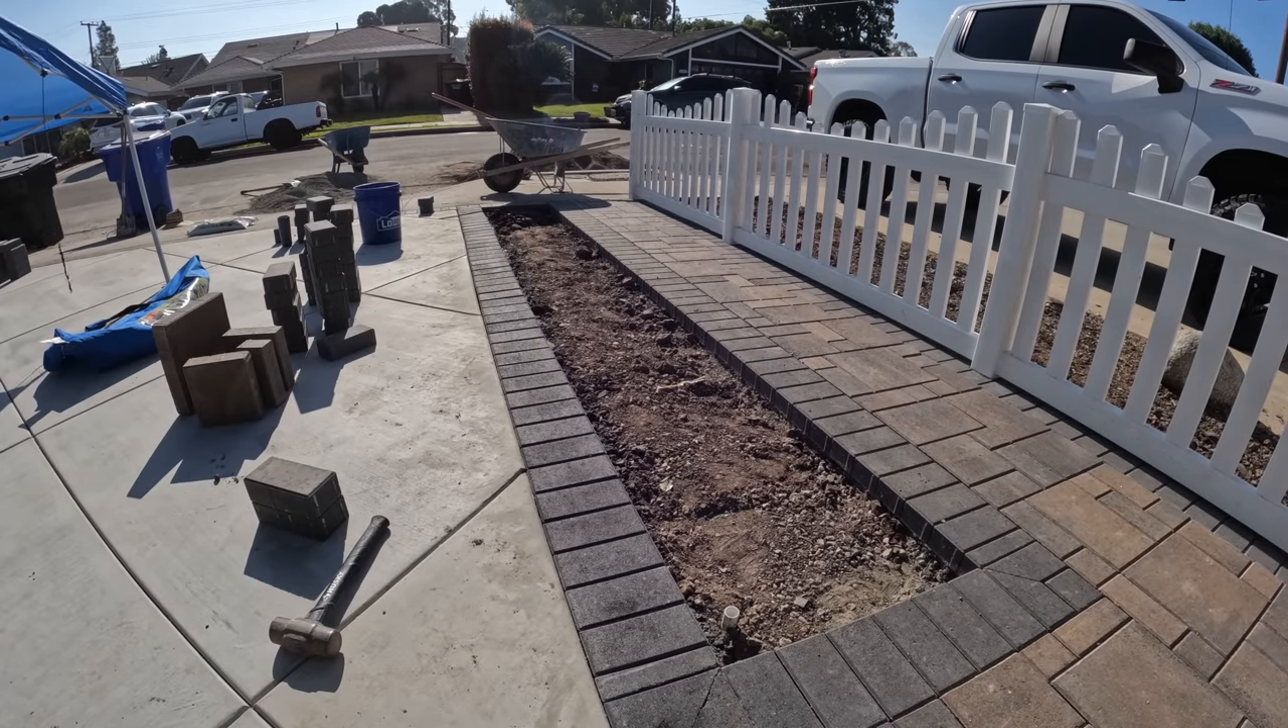So here is the last little area of the planter bed pavers that we put in.